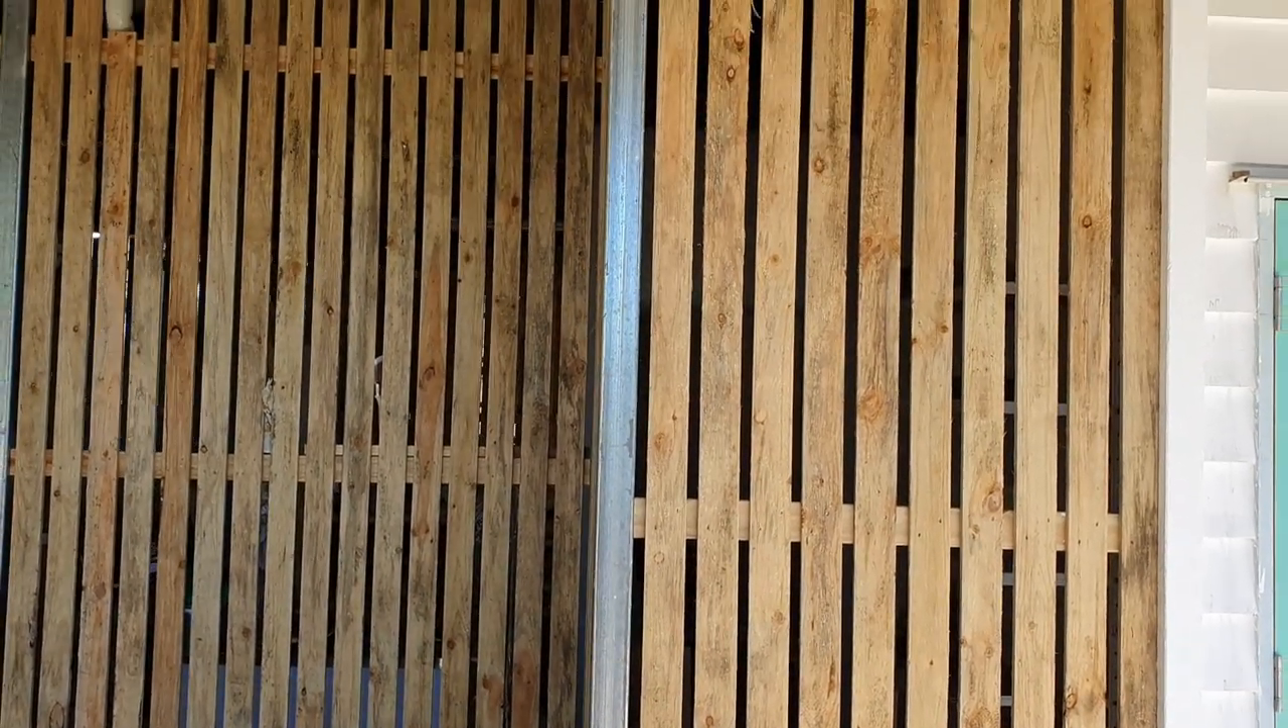So as you can see from behind me, we've got all the battens on. So the place is now secure.